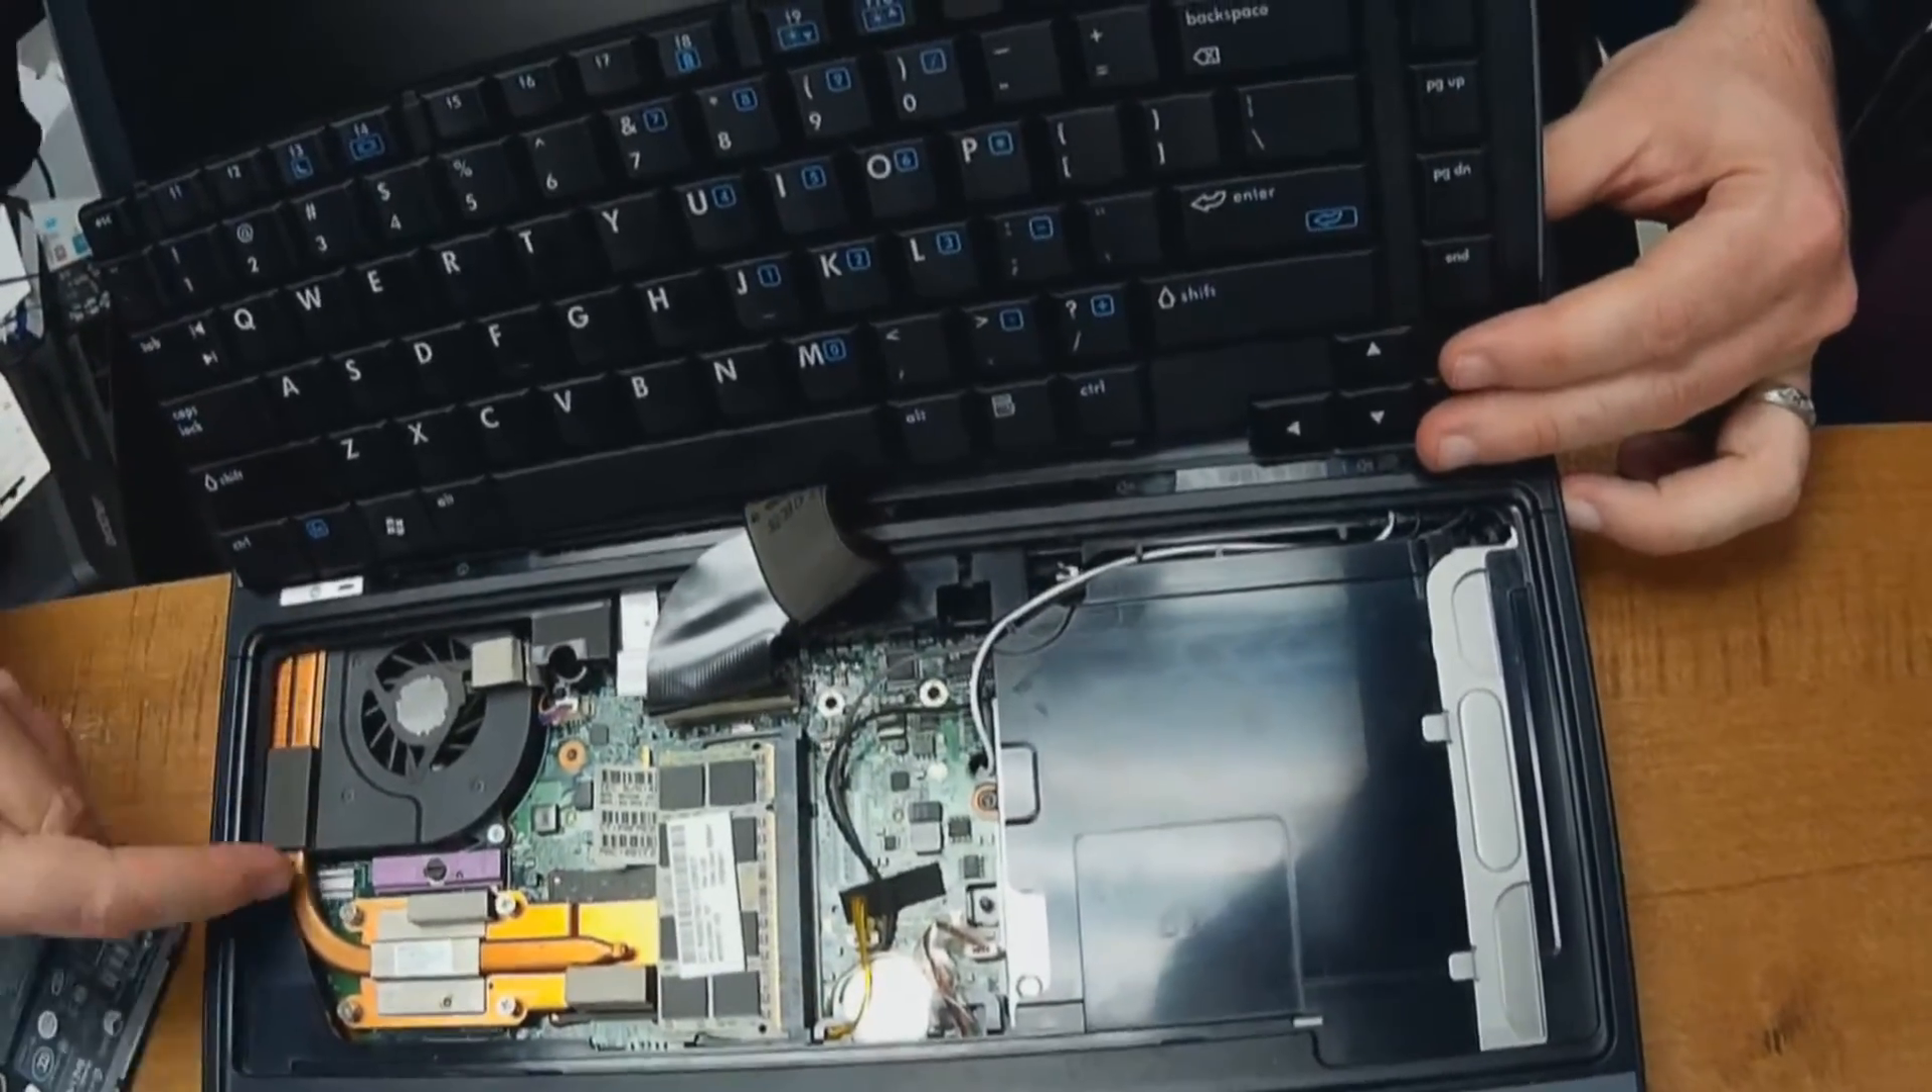Okay, so there we've got the keyboard up and out of the way.